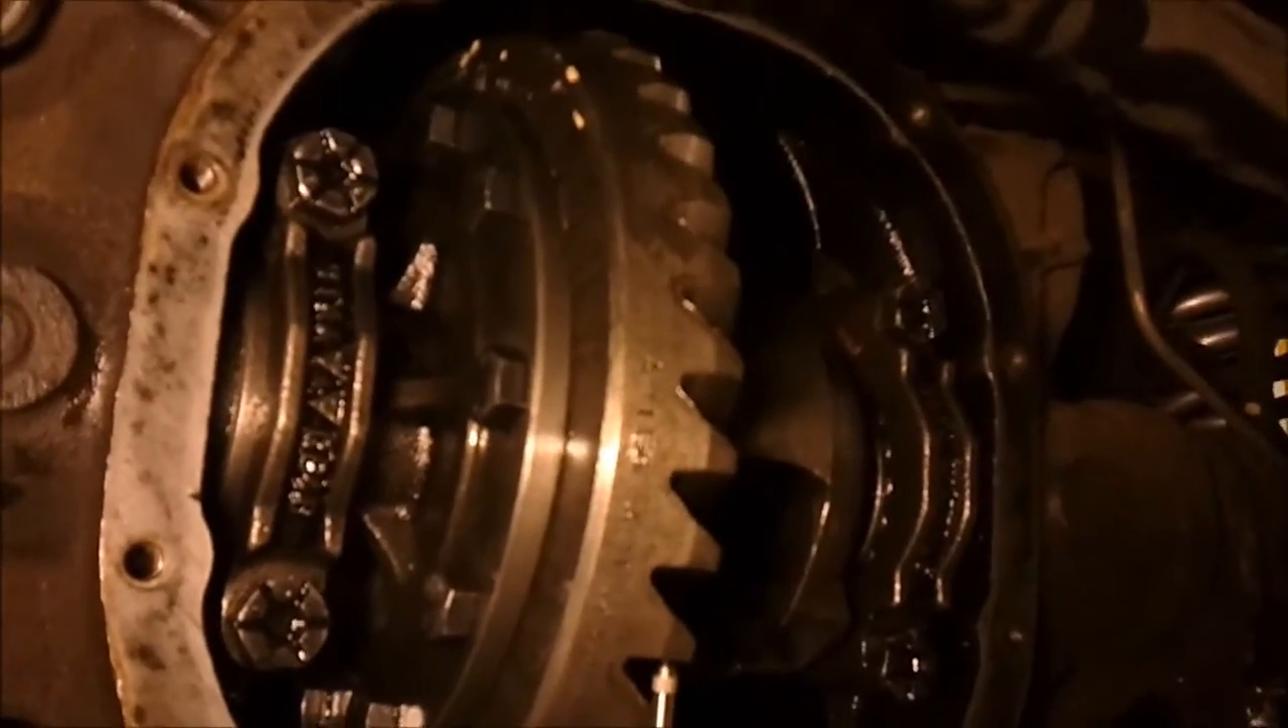You can see that I have installed the carrier. It's completely installed and the caps are torqued.